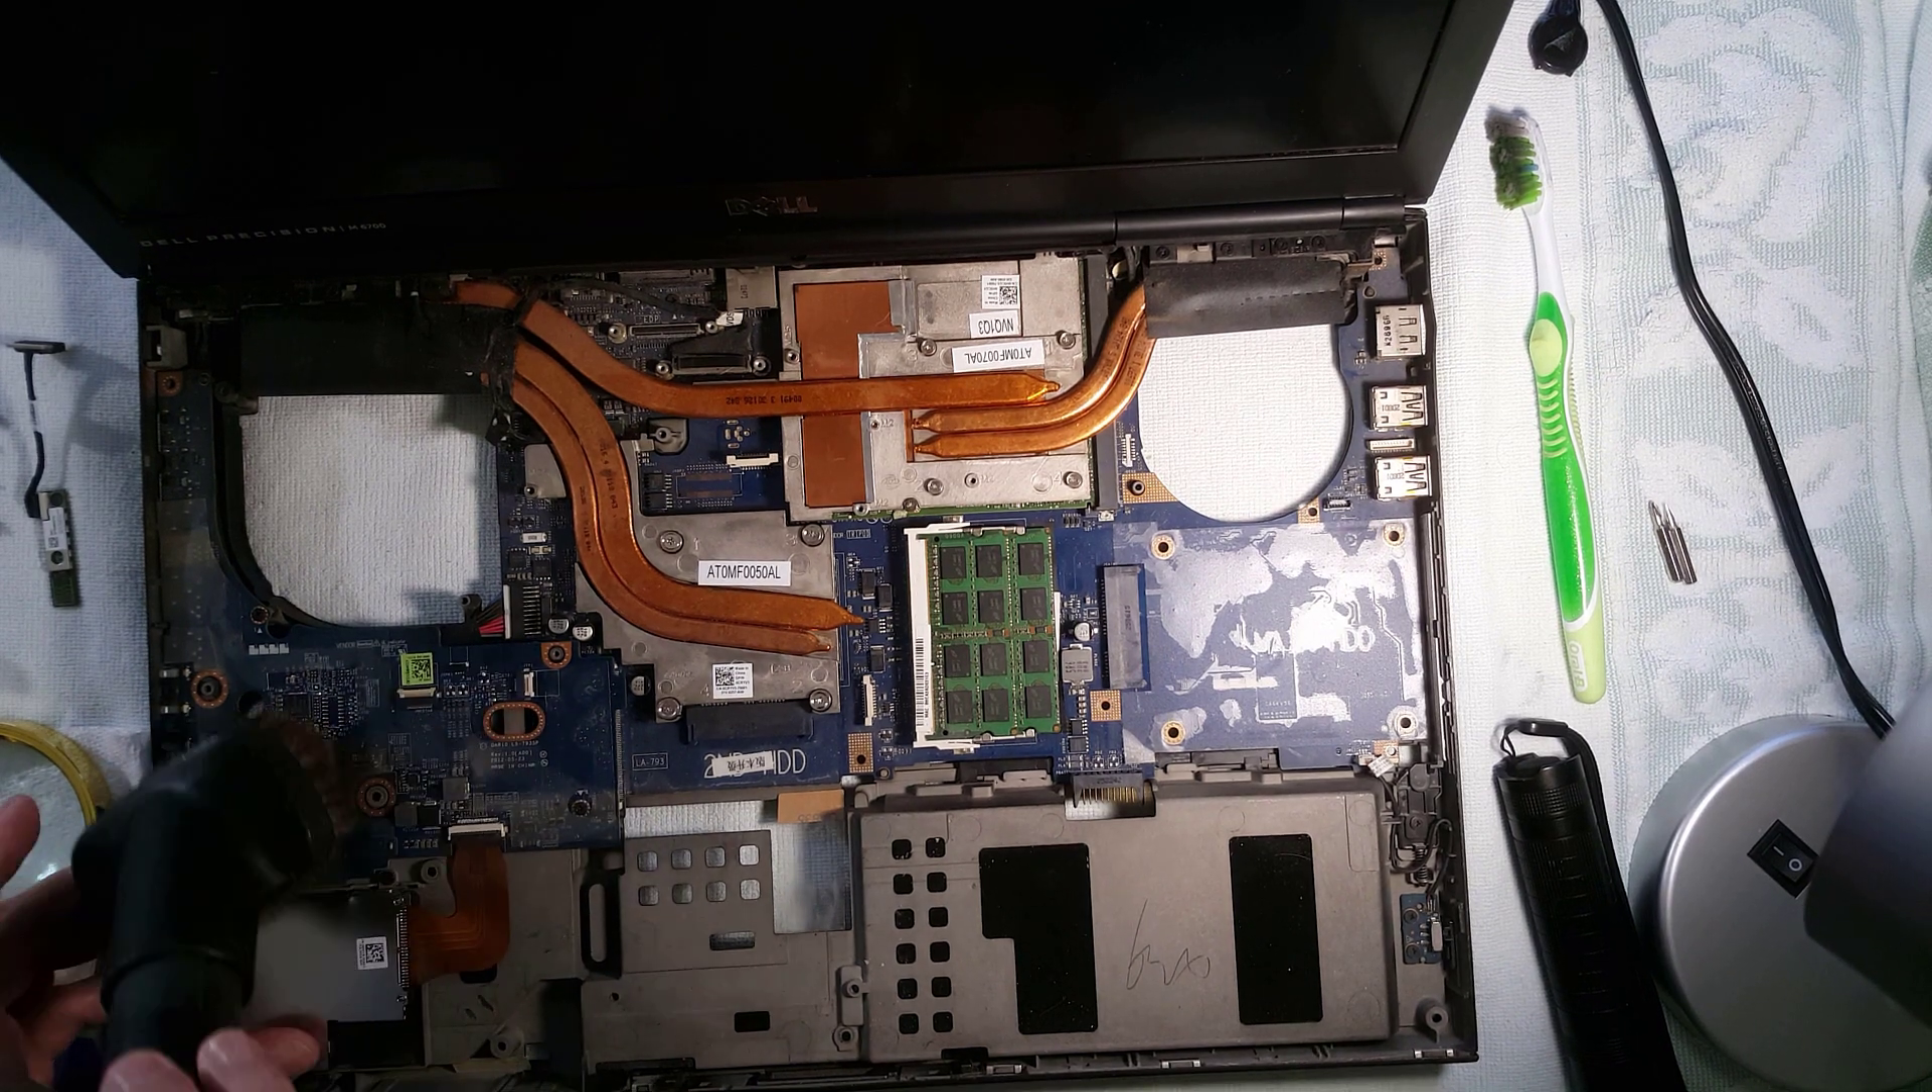Now the heat sinks are exposed and I can begin to disassemble The processor and video card heat sink.